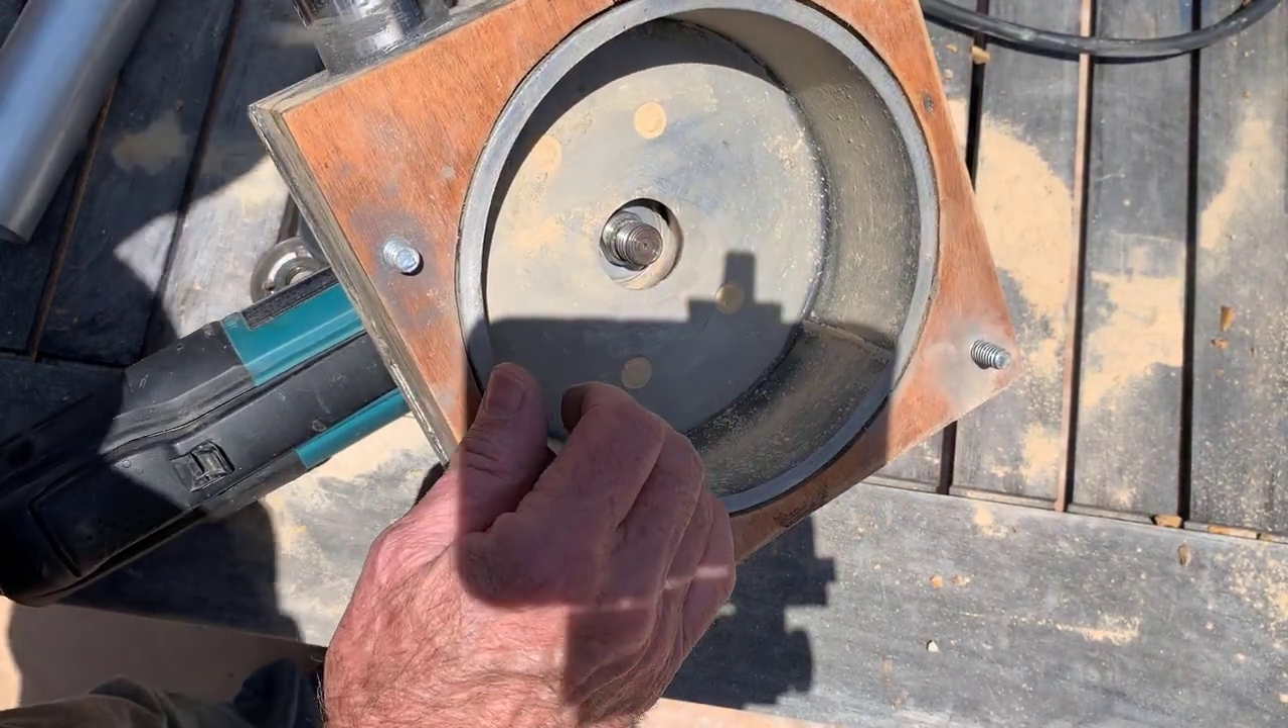And then on this side we see we have now the five-eighths eleven stud sticking out.